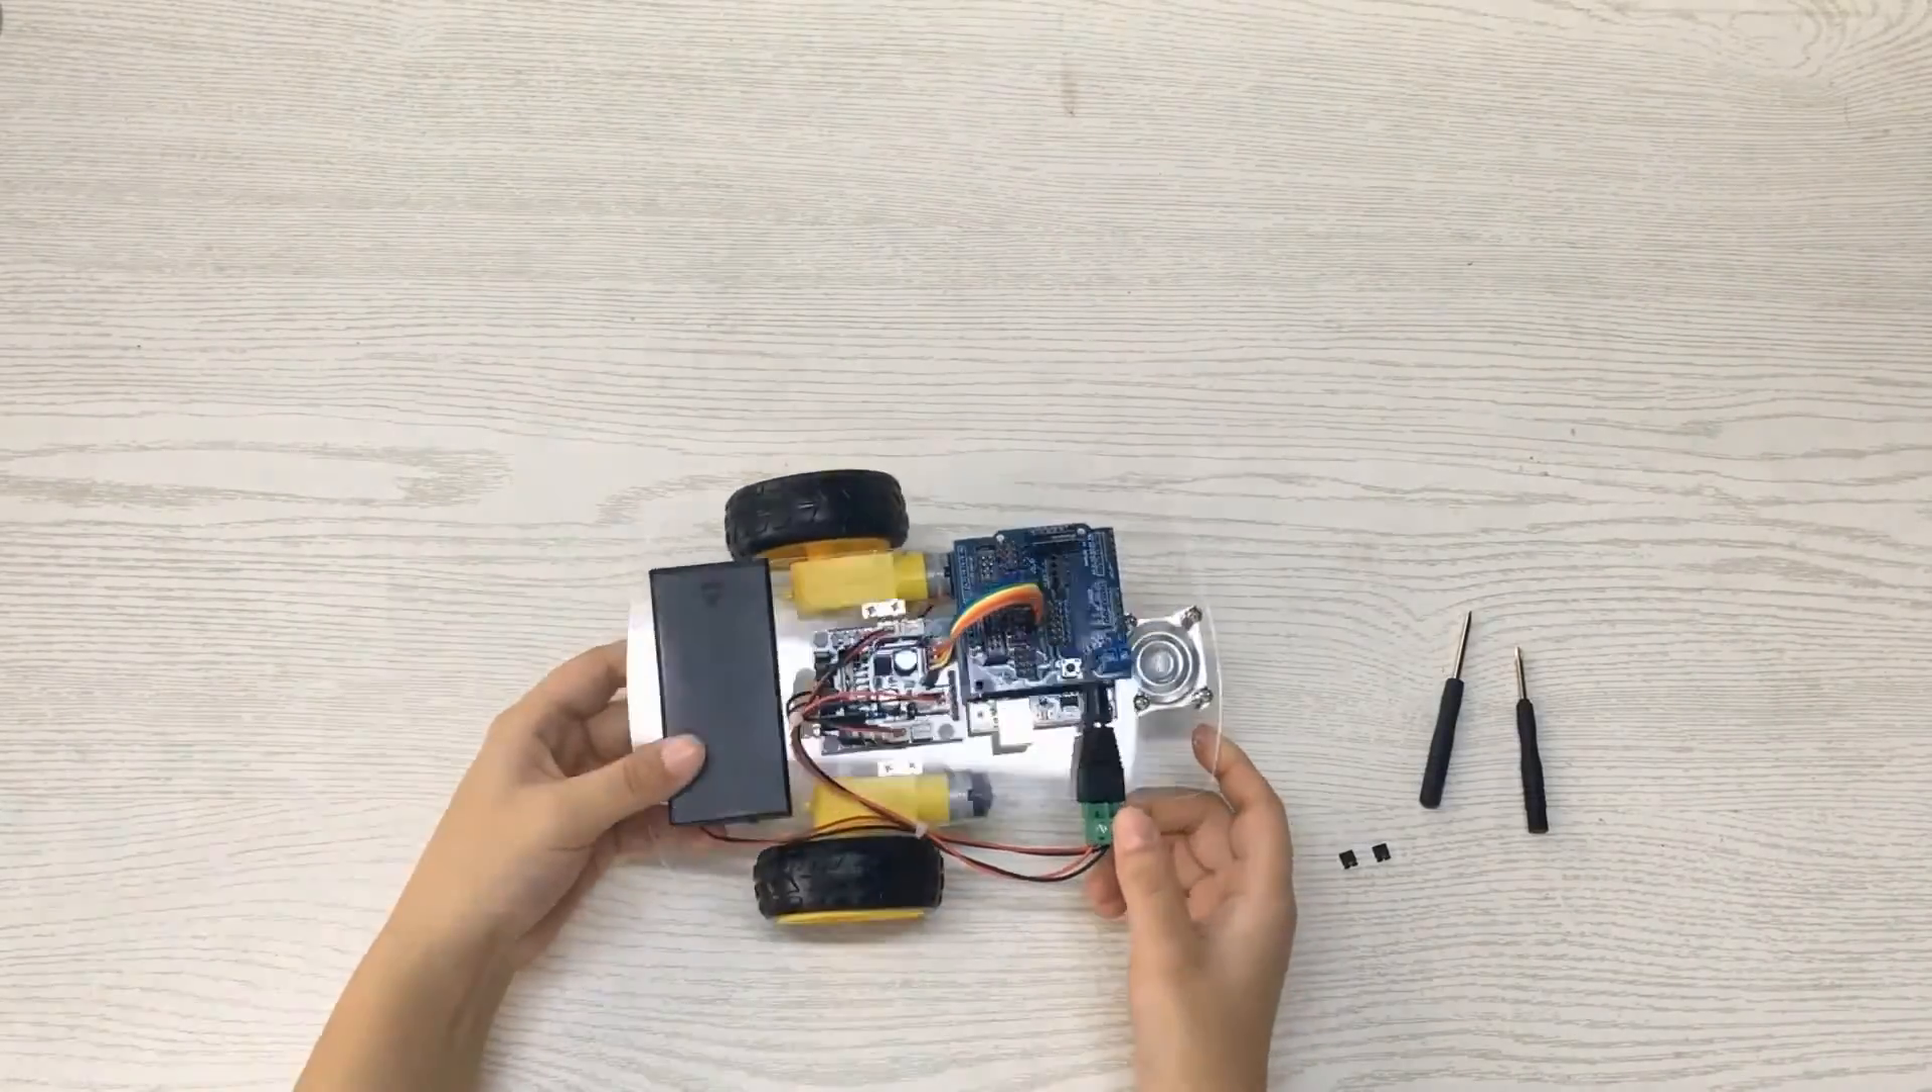Now the car chassis installation is completed.